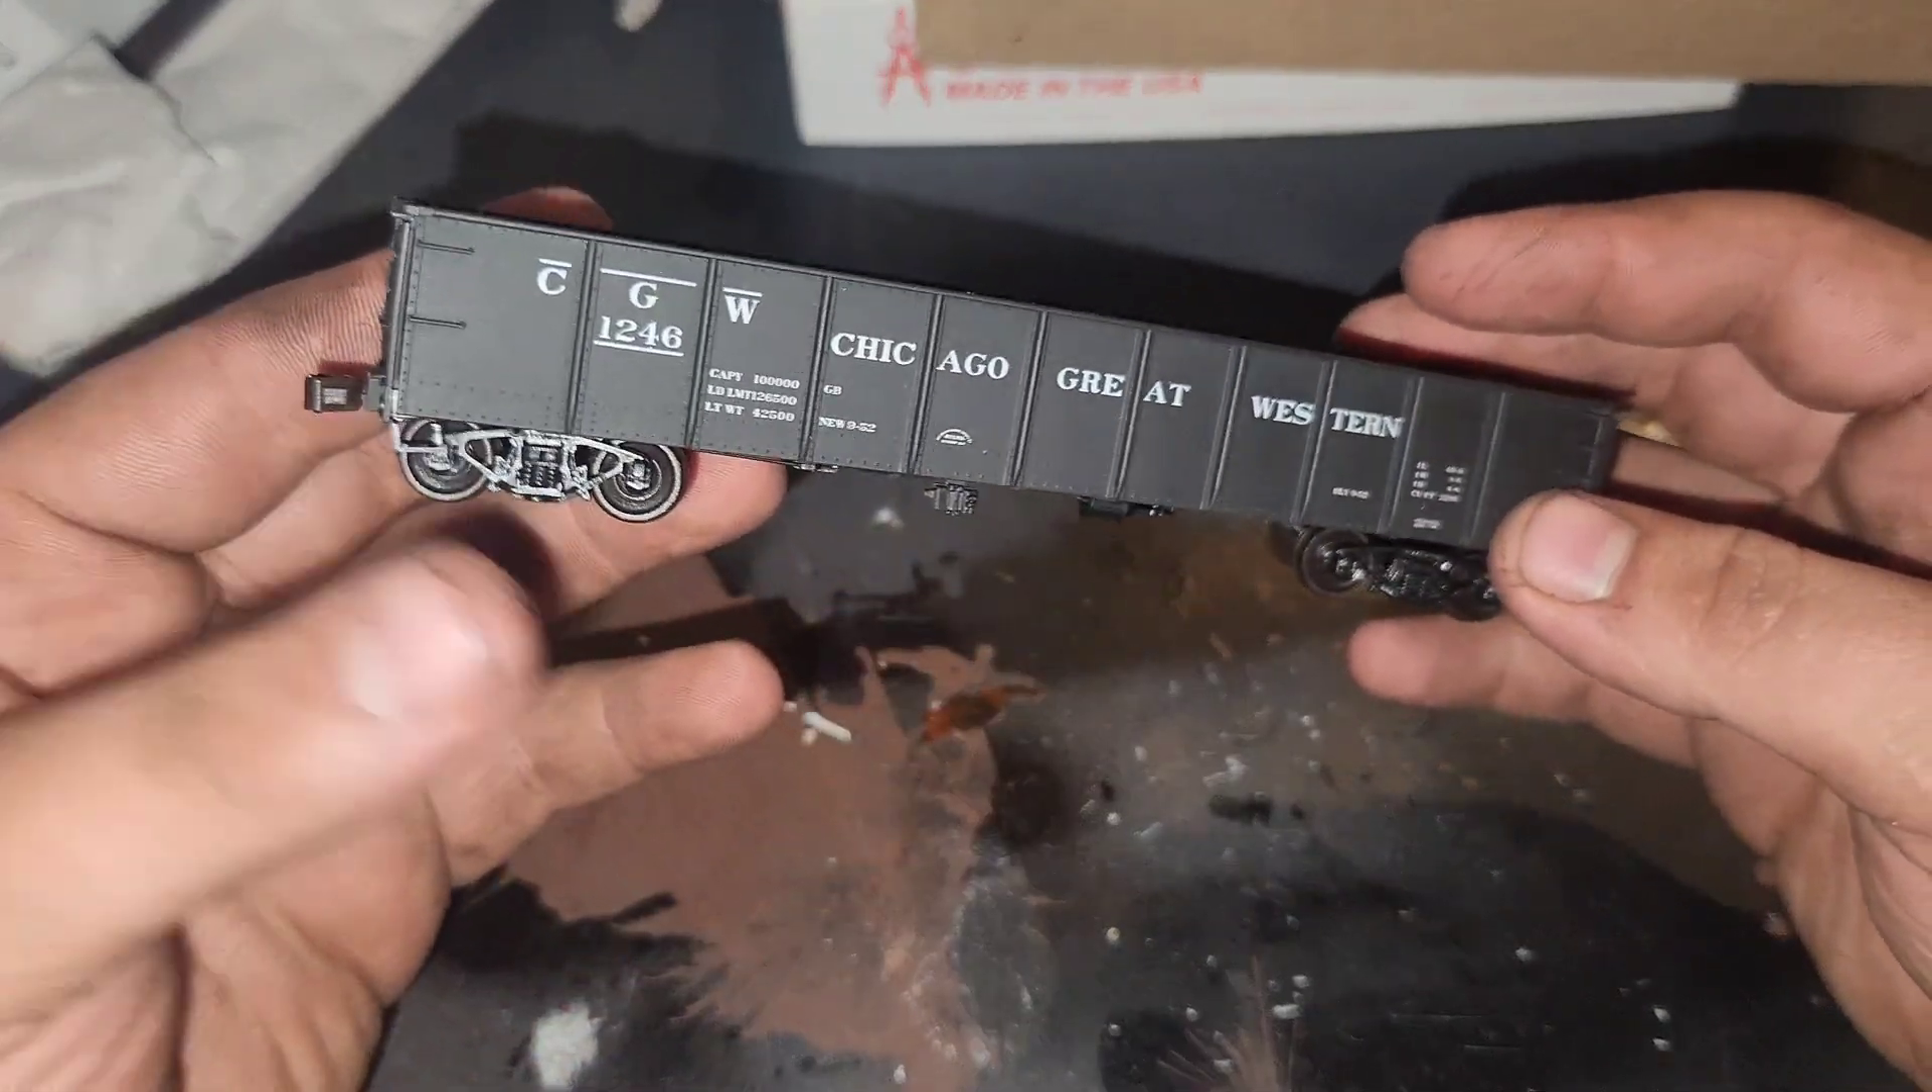Here we have our Chicago Great Western gondola all together now somewhat.